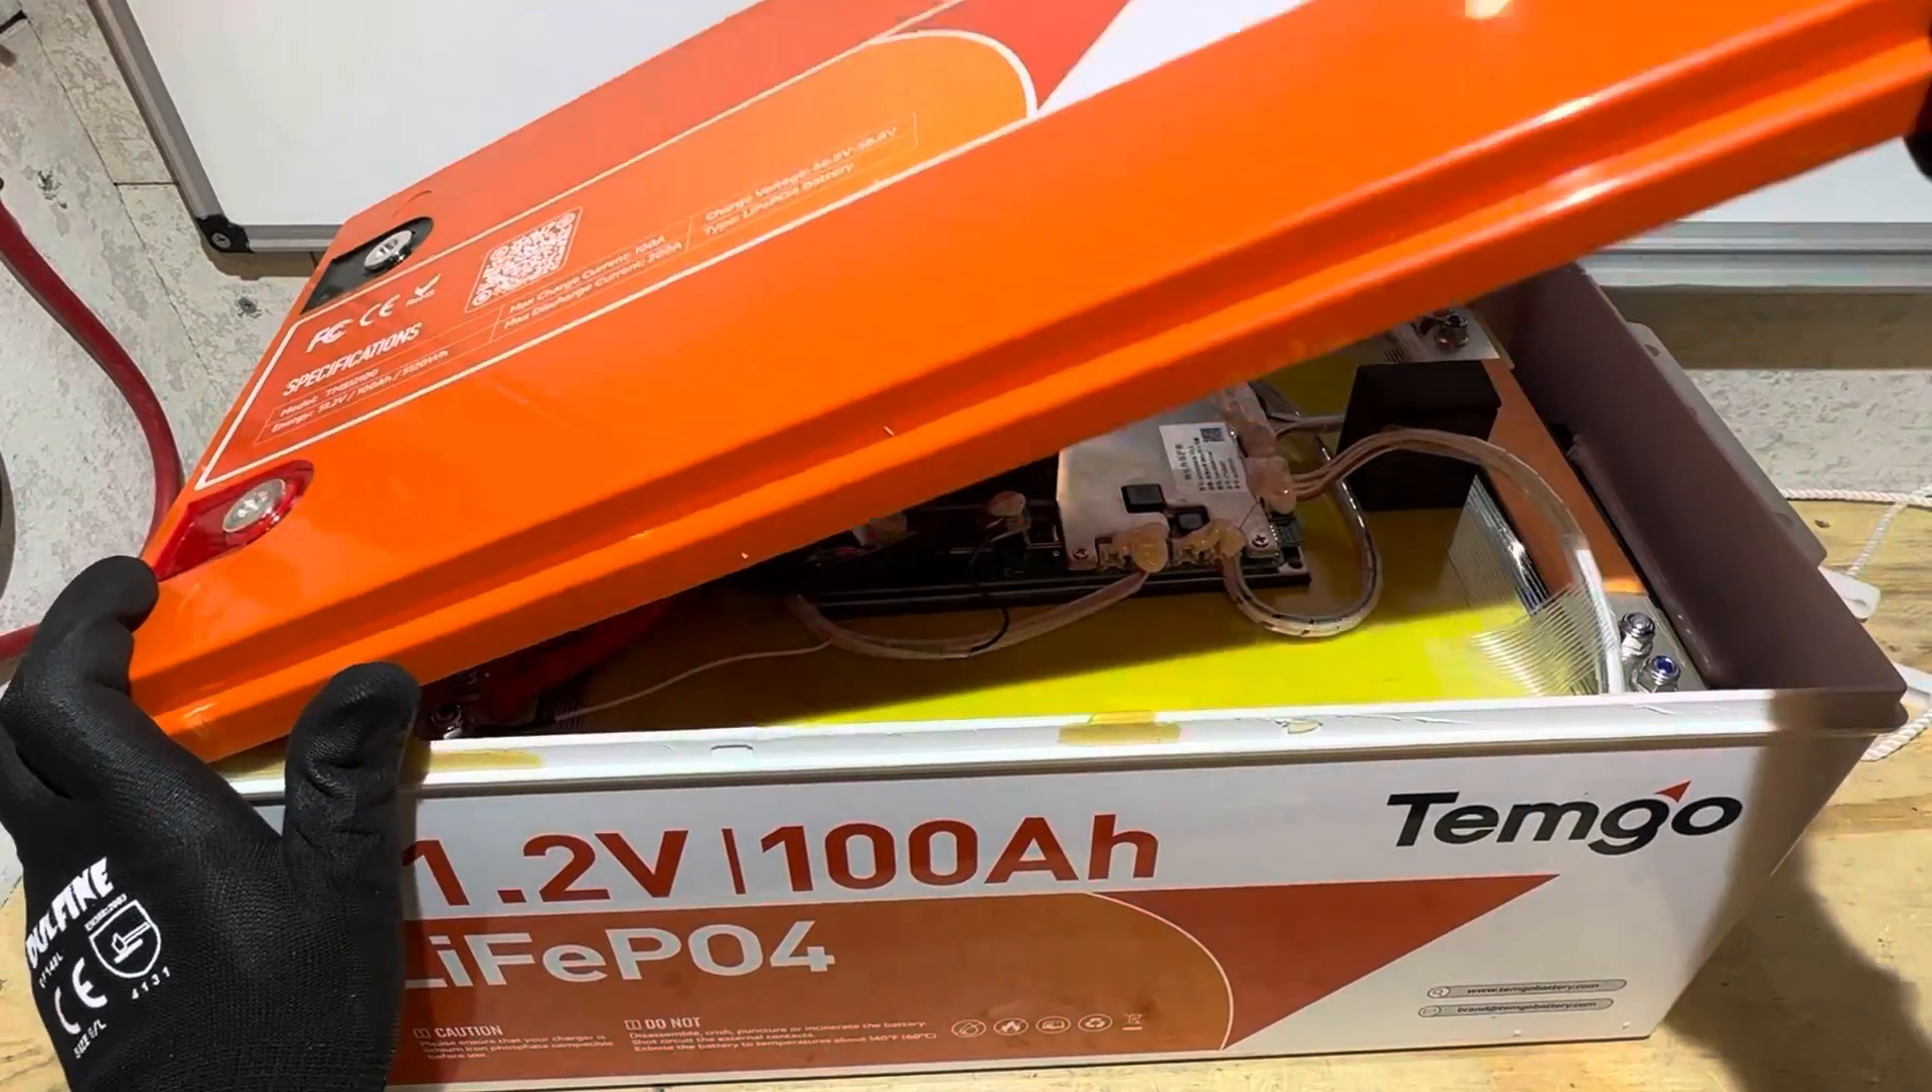All right. So I got the lid most of the way off.